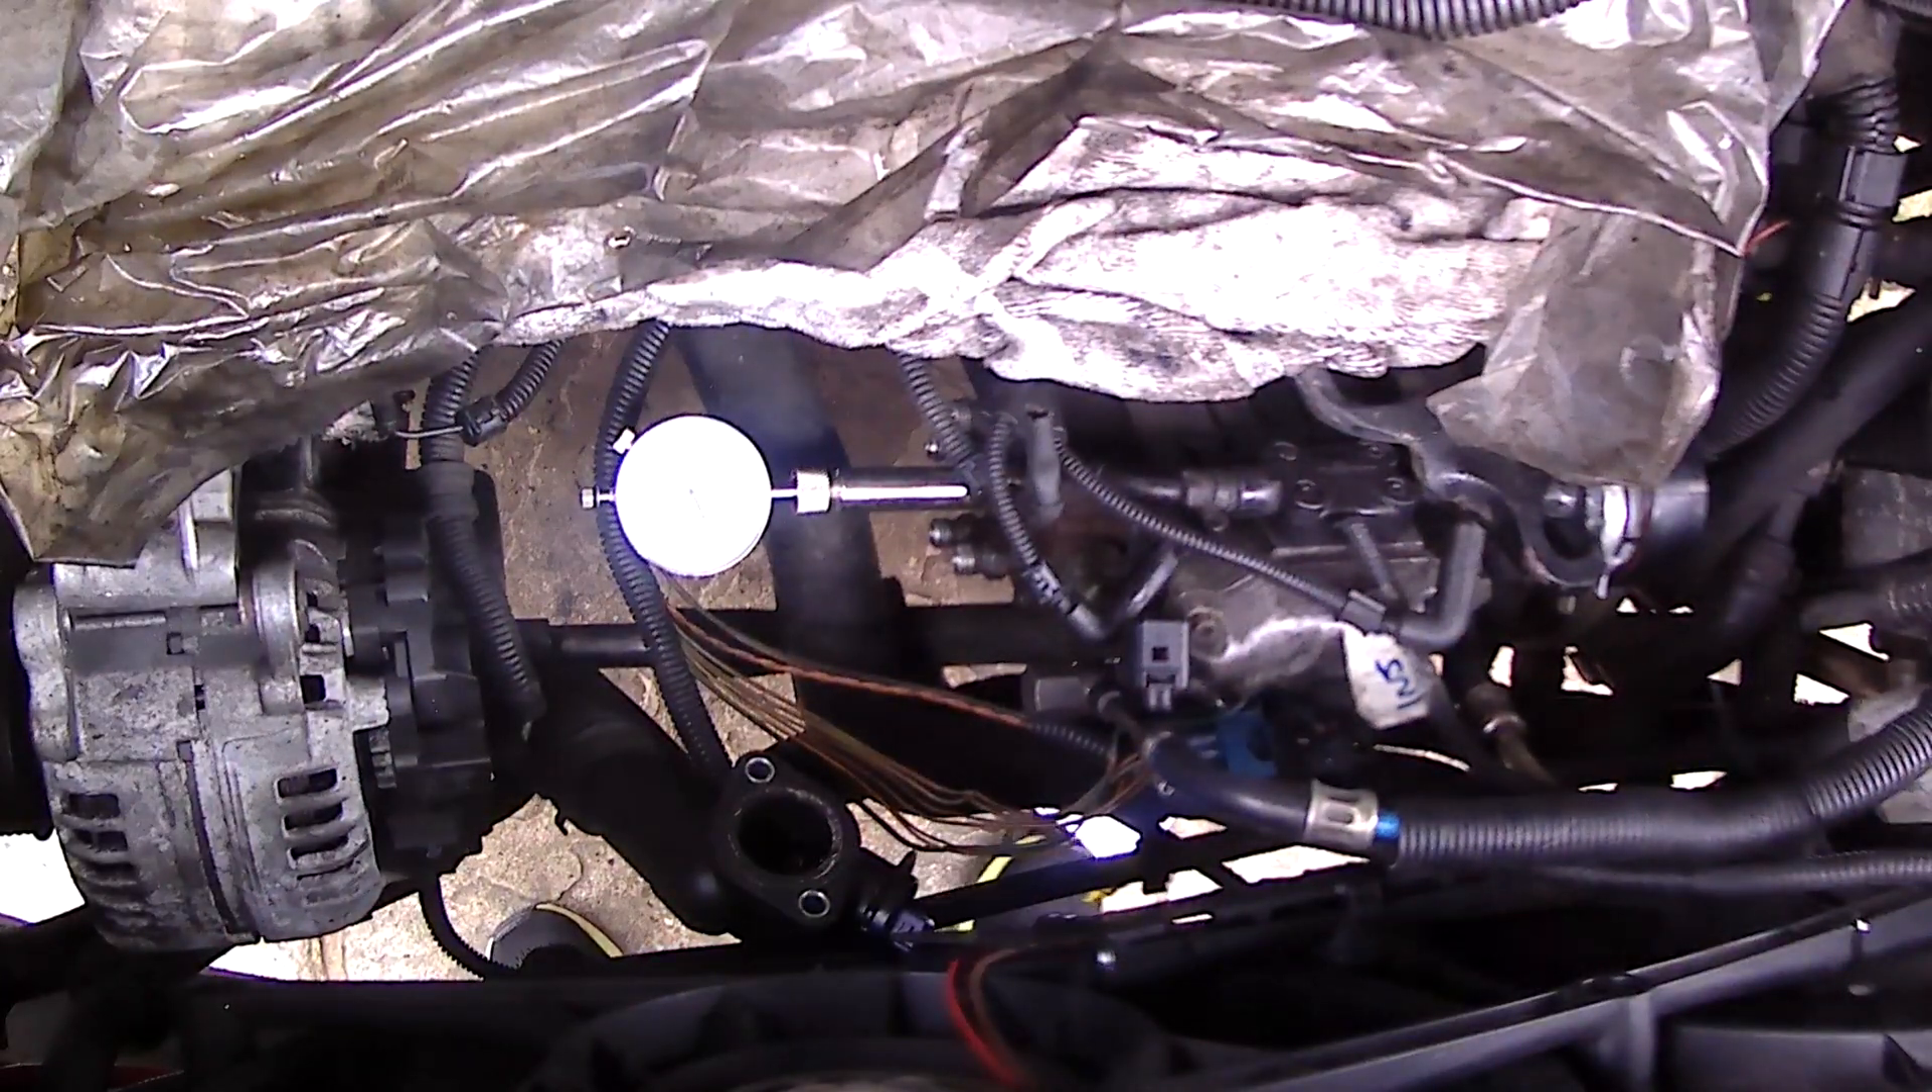I've gone ahead fitted the DTI gauge in that little bolt hole in the center there.